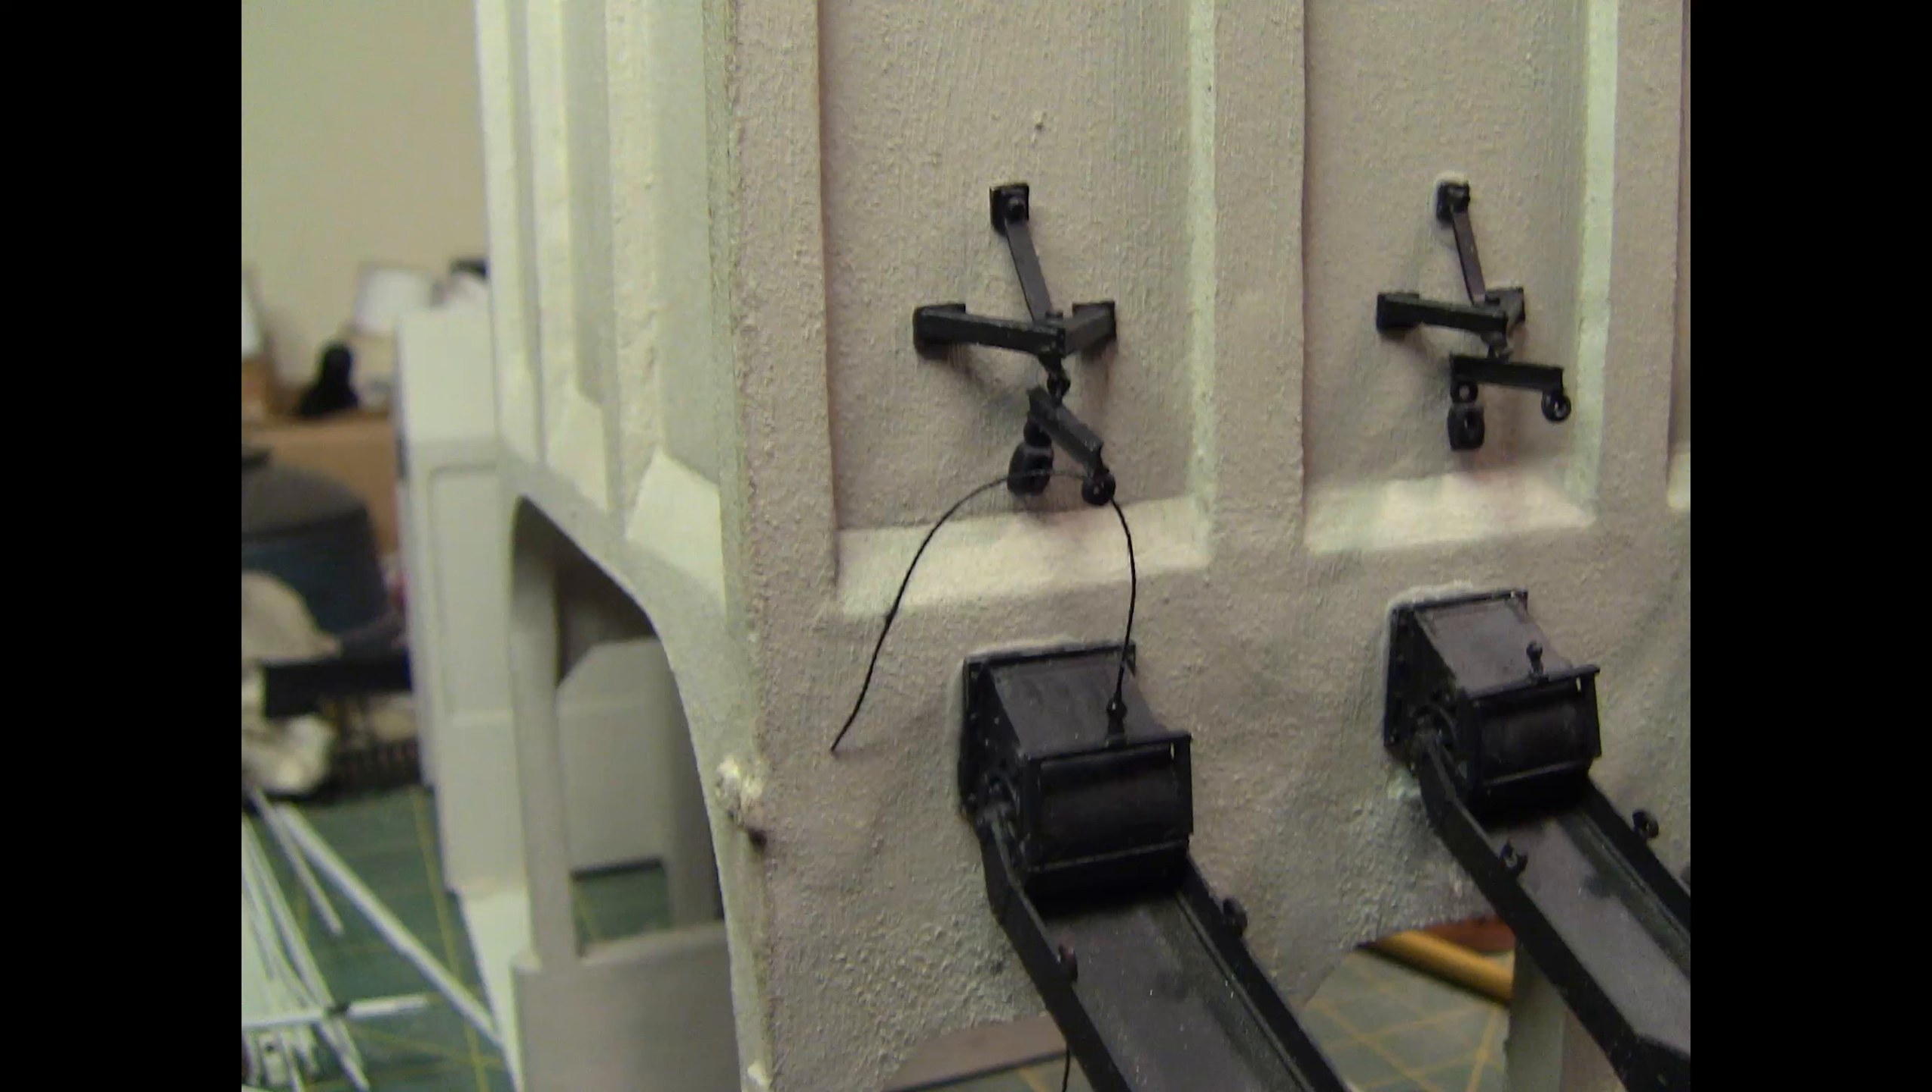And here you see I'm just starting to glue one on the front of each of those coaling chutes and taking it up through the eyelet.